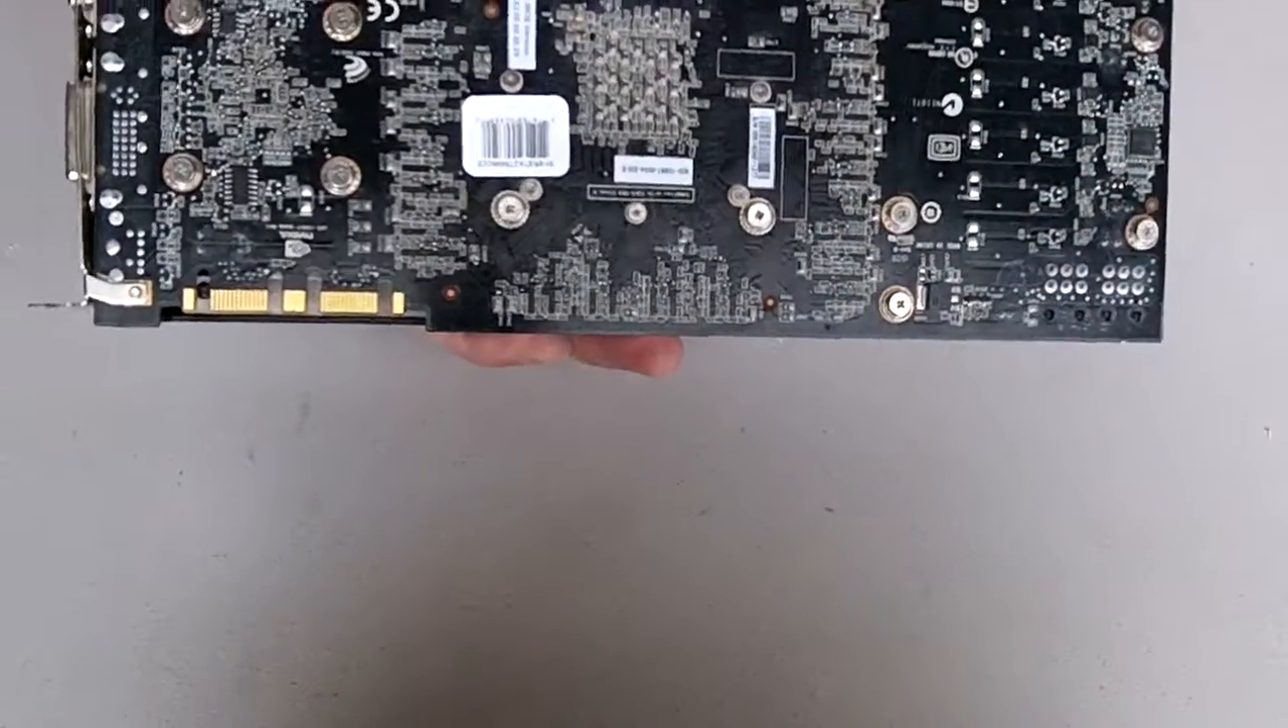I put the screws back in.